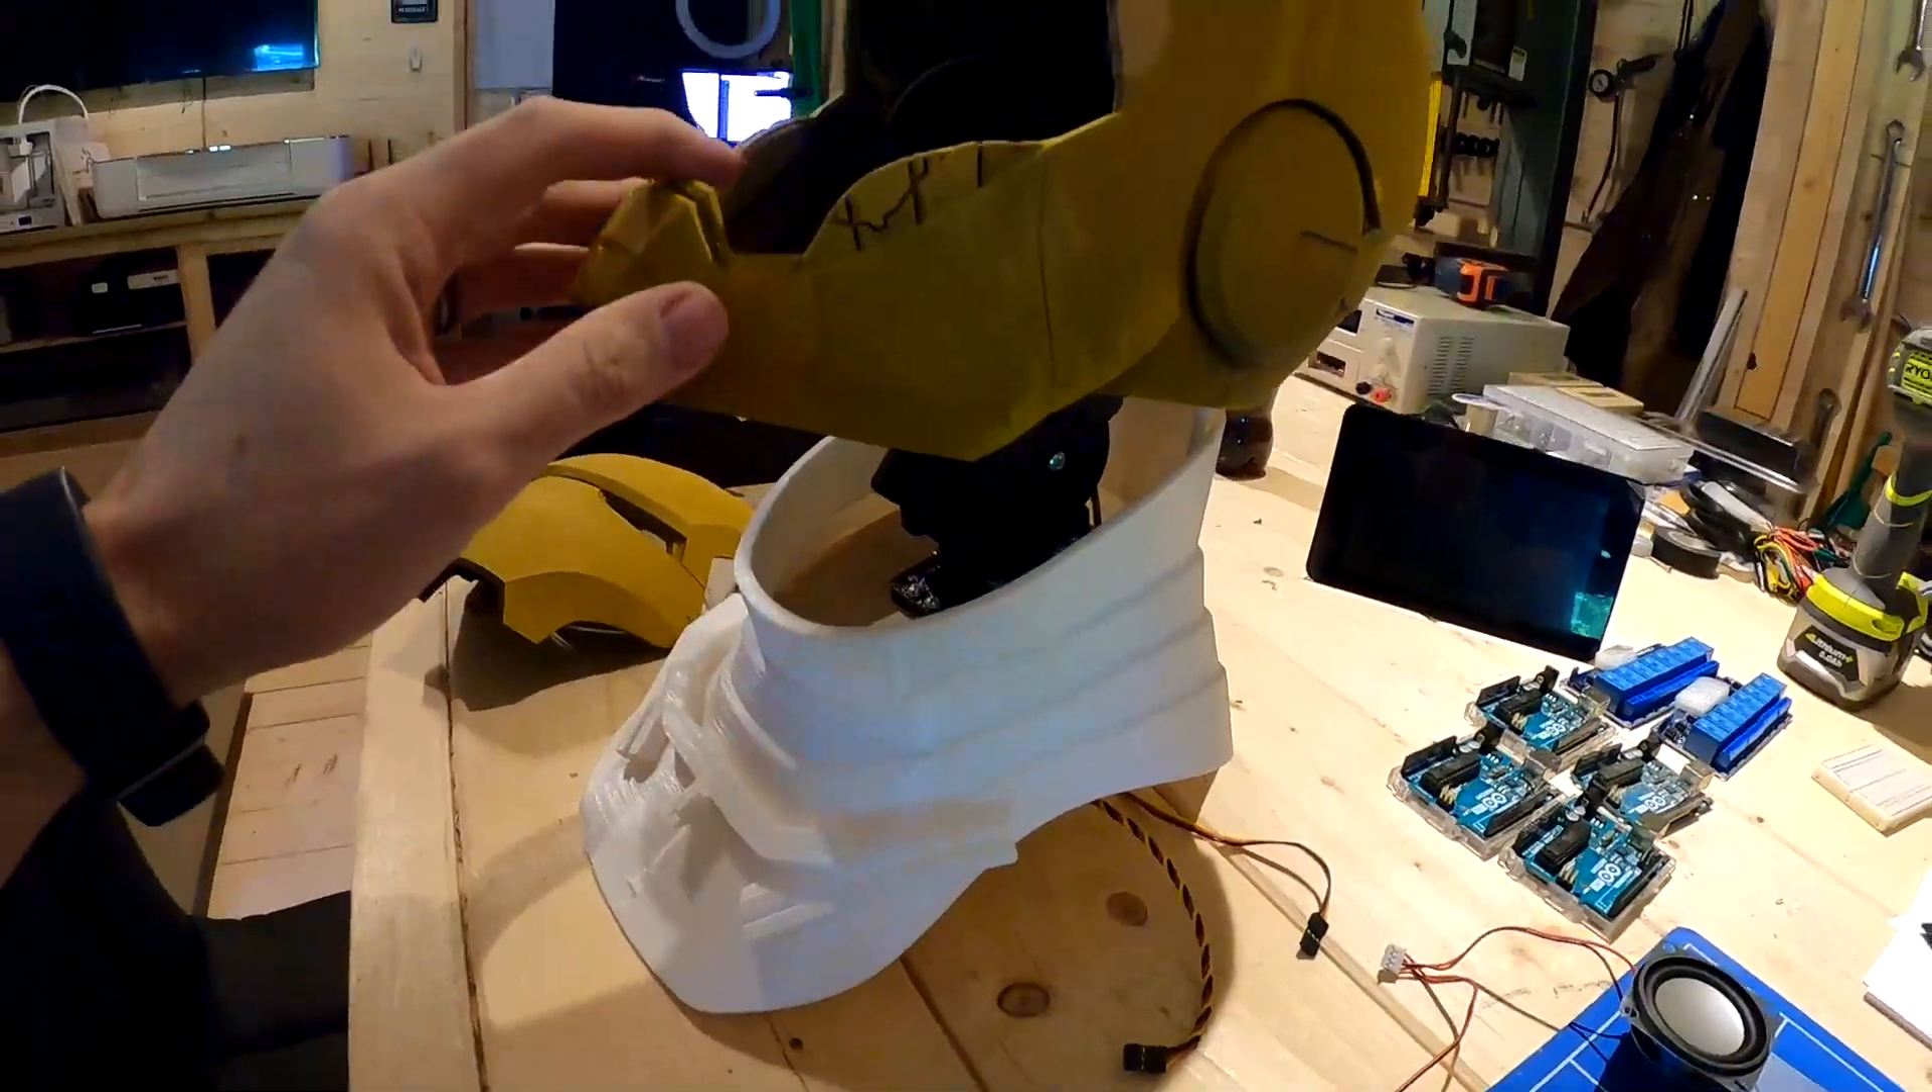And then I've printed the neck piece here as well and mounted it all together.